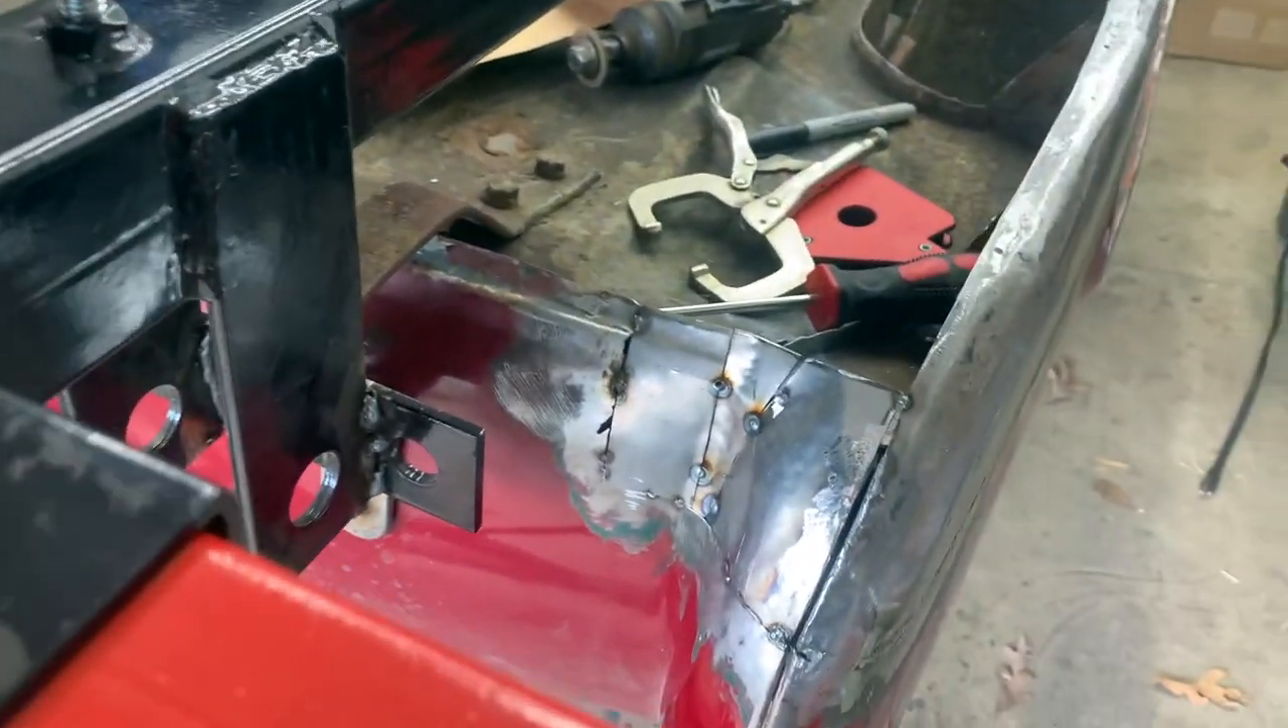So I went ahead and installed this, uh, rear quarter piece that I had built and I started to go clean up the welds and everything.